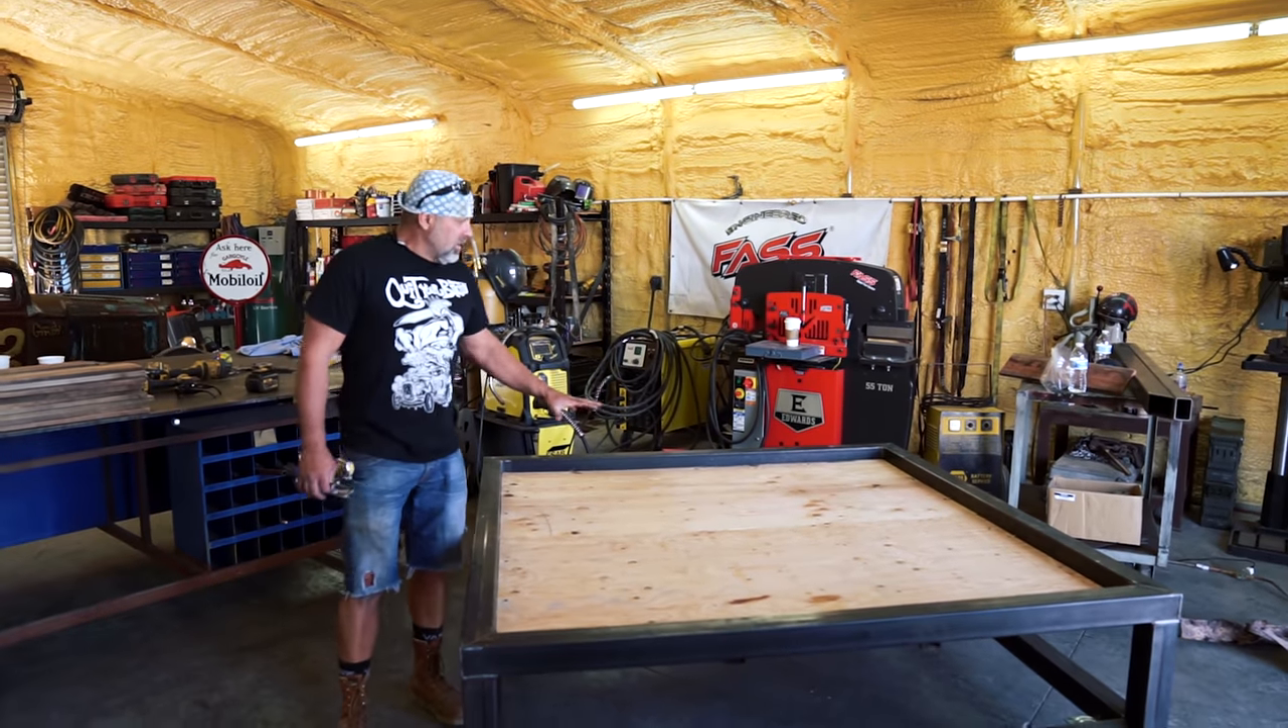Okay, so we got the platform basically in here.